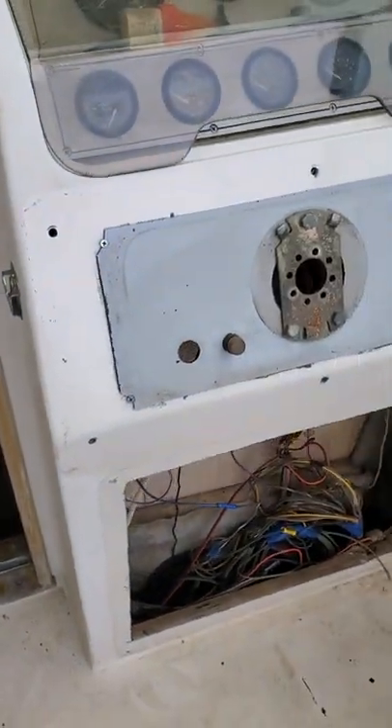Helm's out. I pulled the controls out. I pulled the steering out.